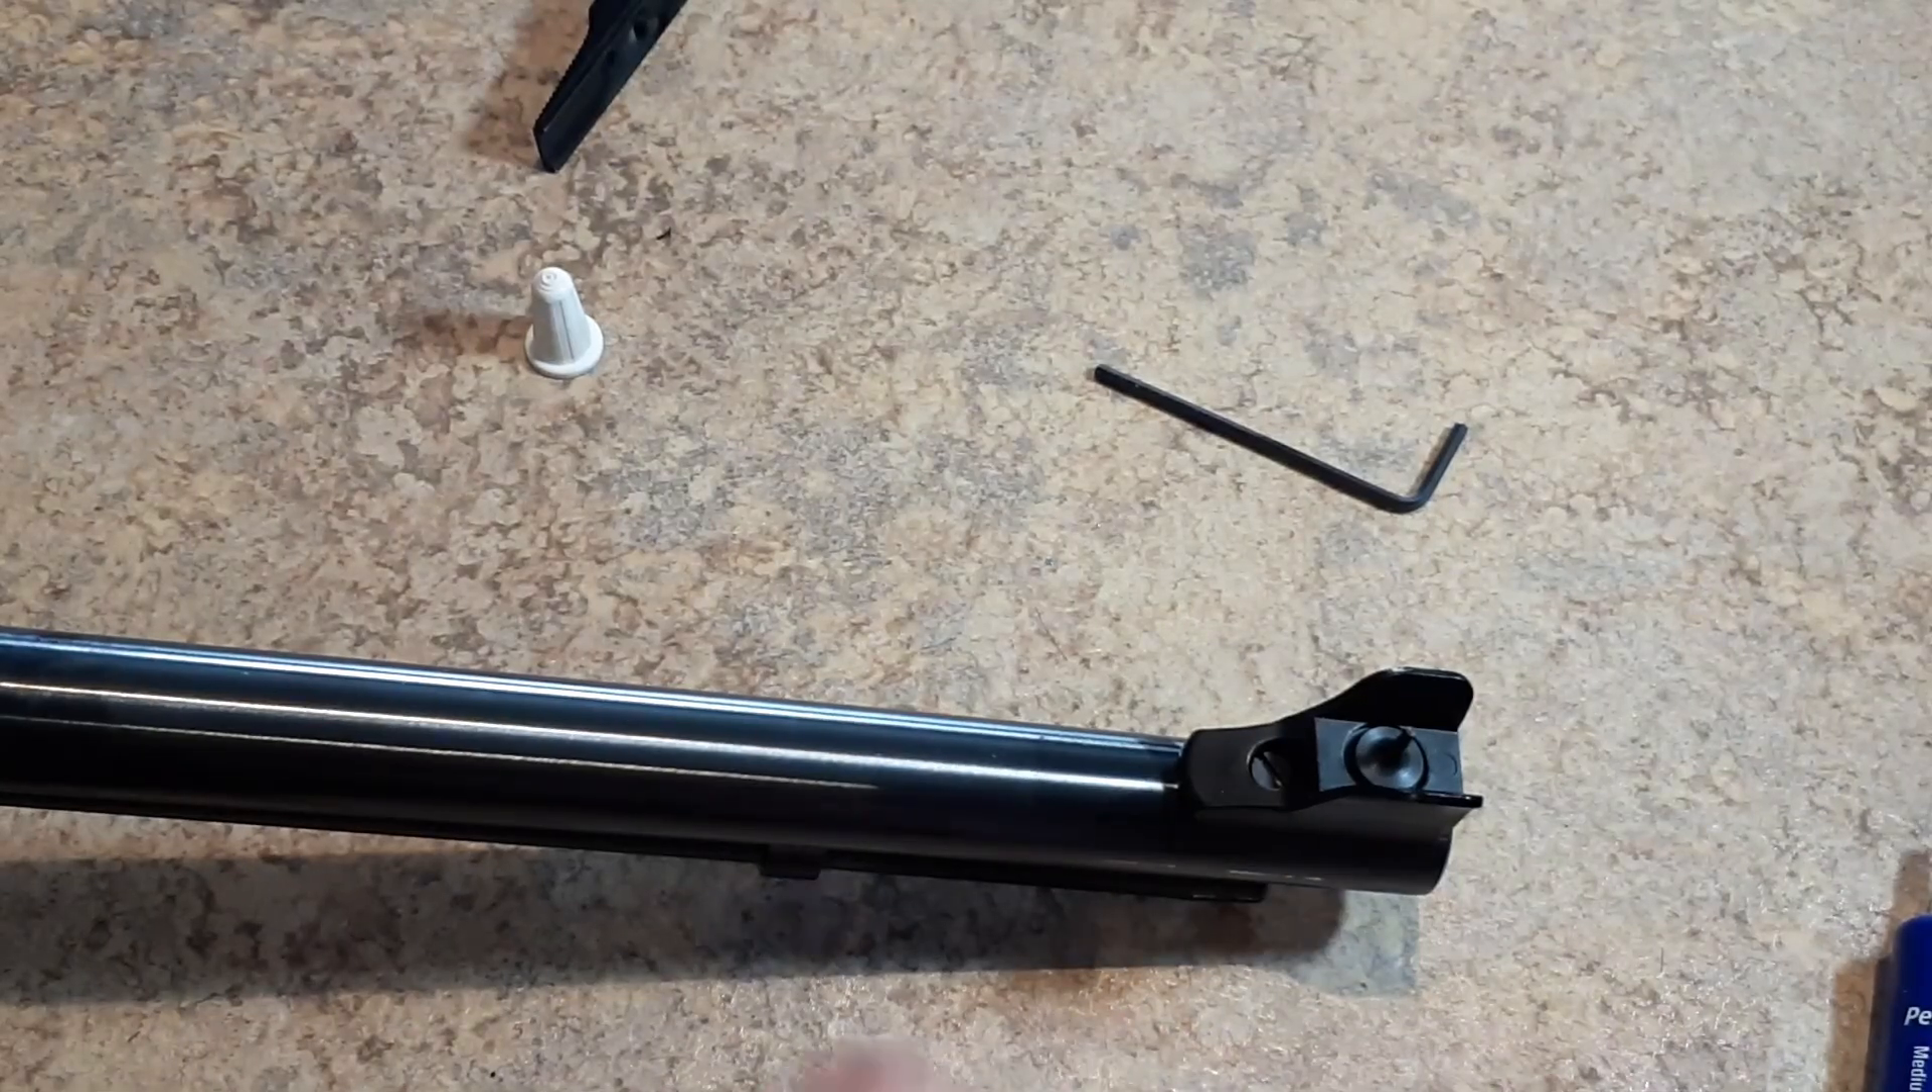Front sight is on.